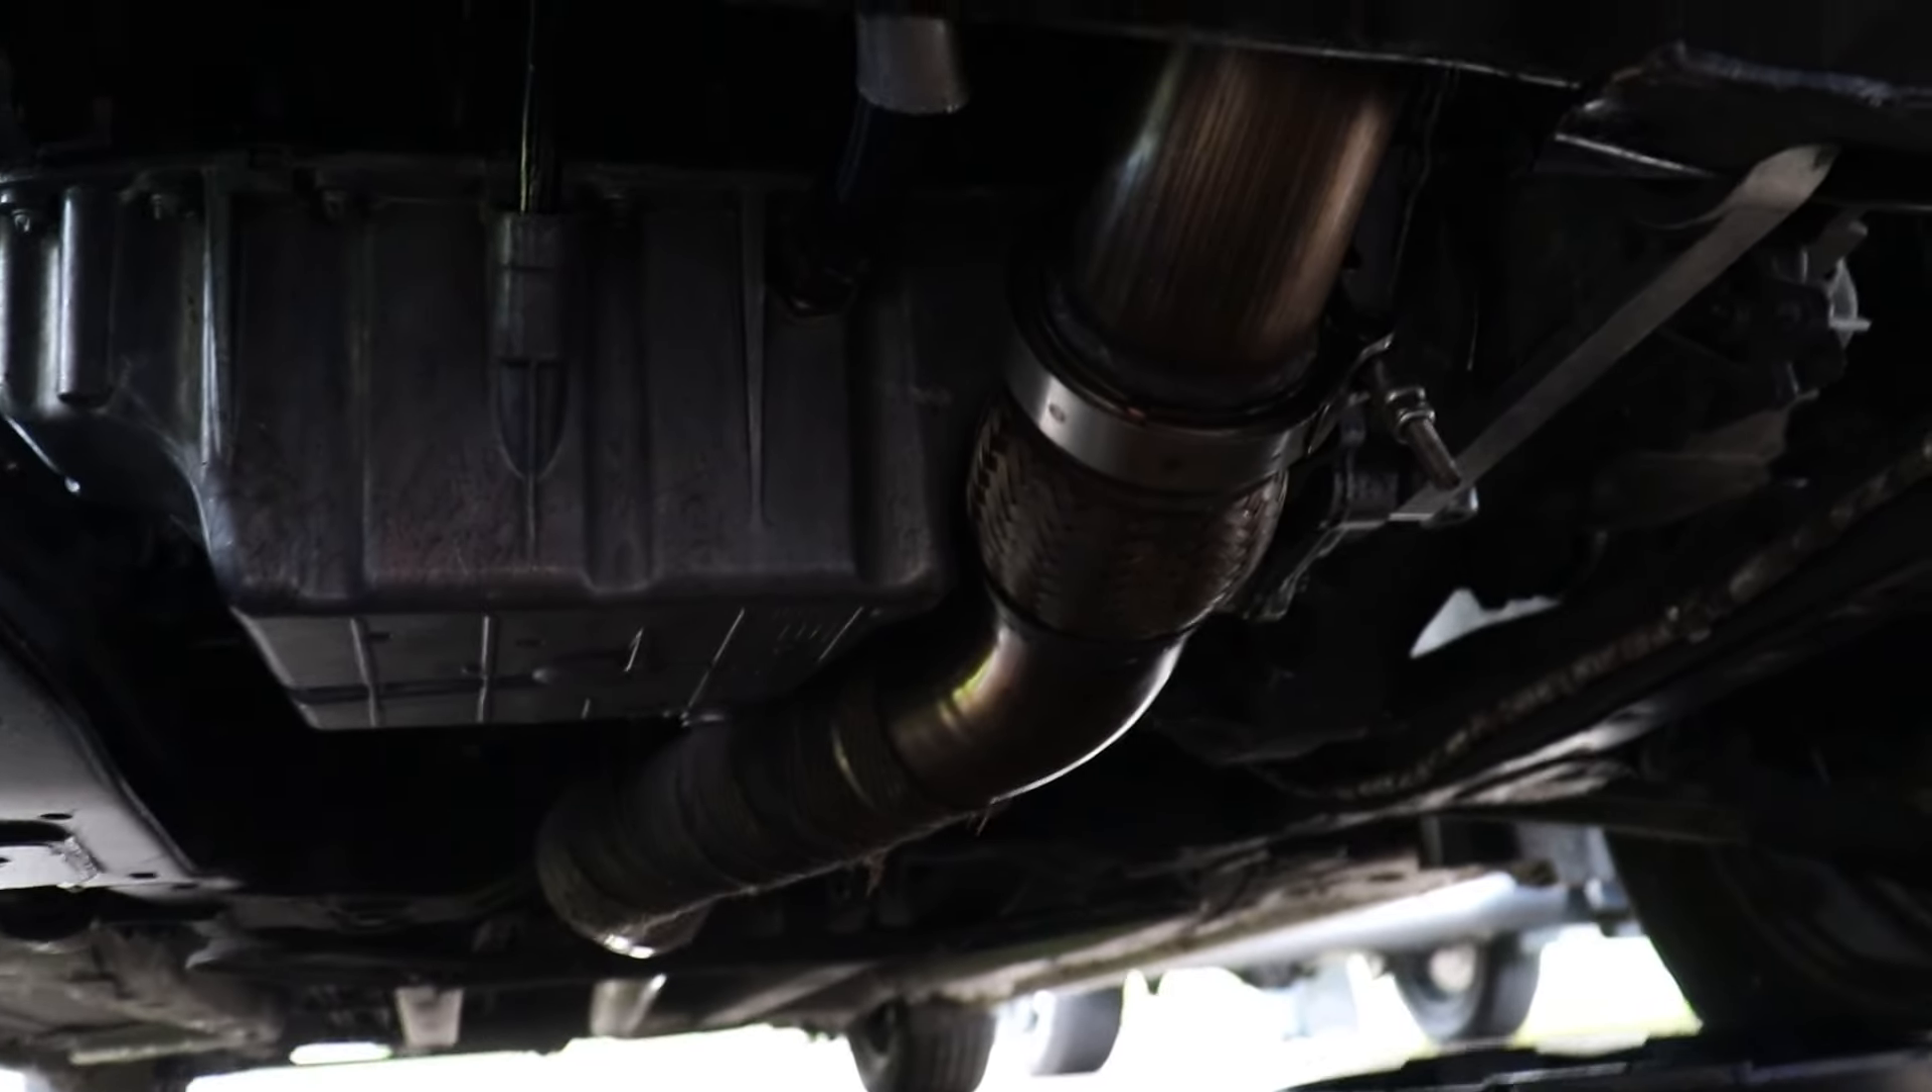All right i got the exhaust all hooked back up.